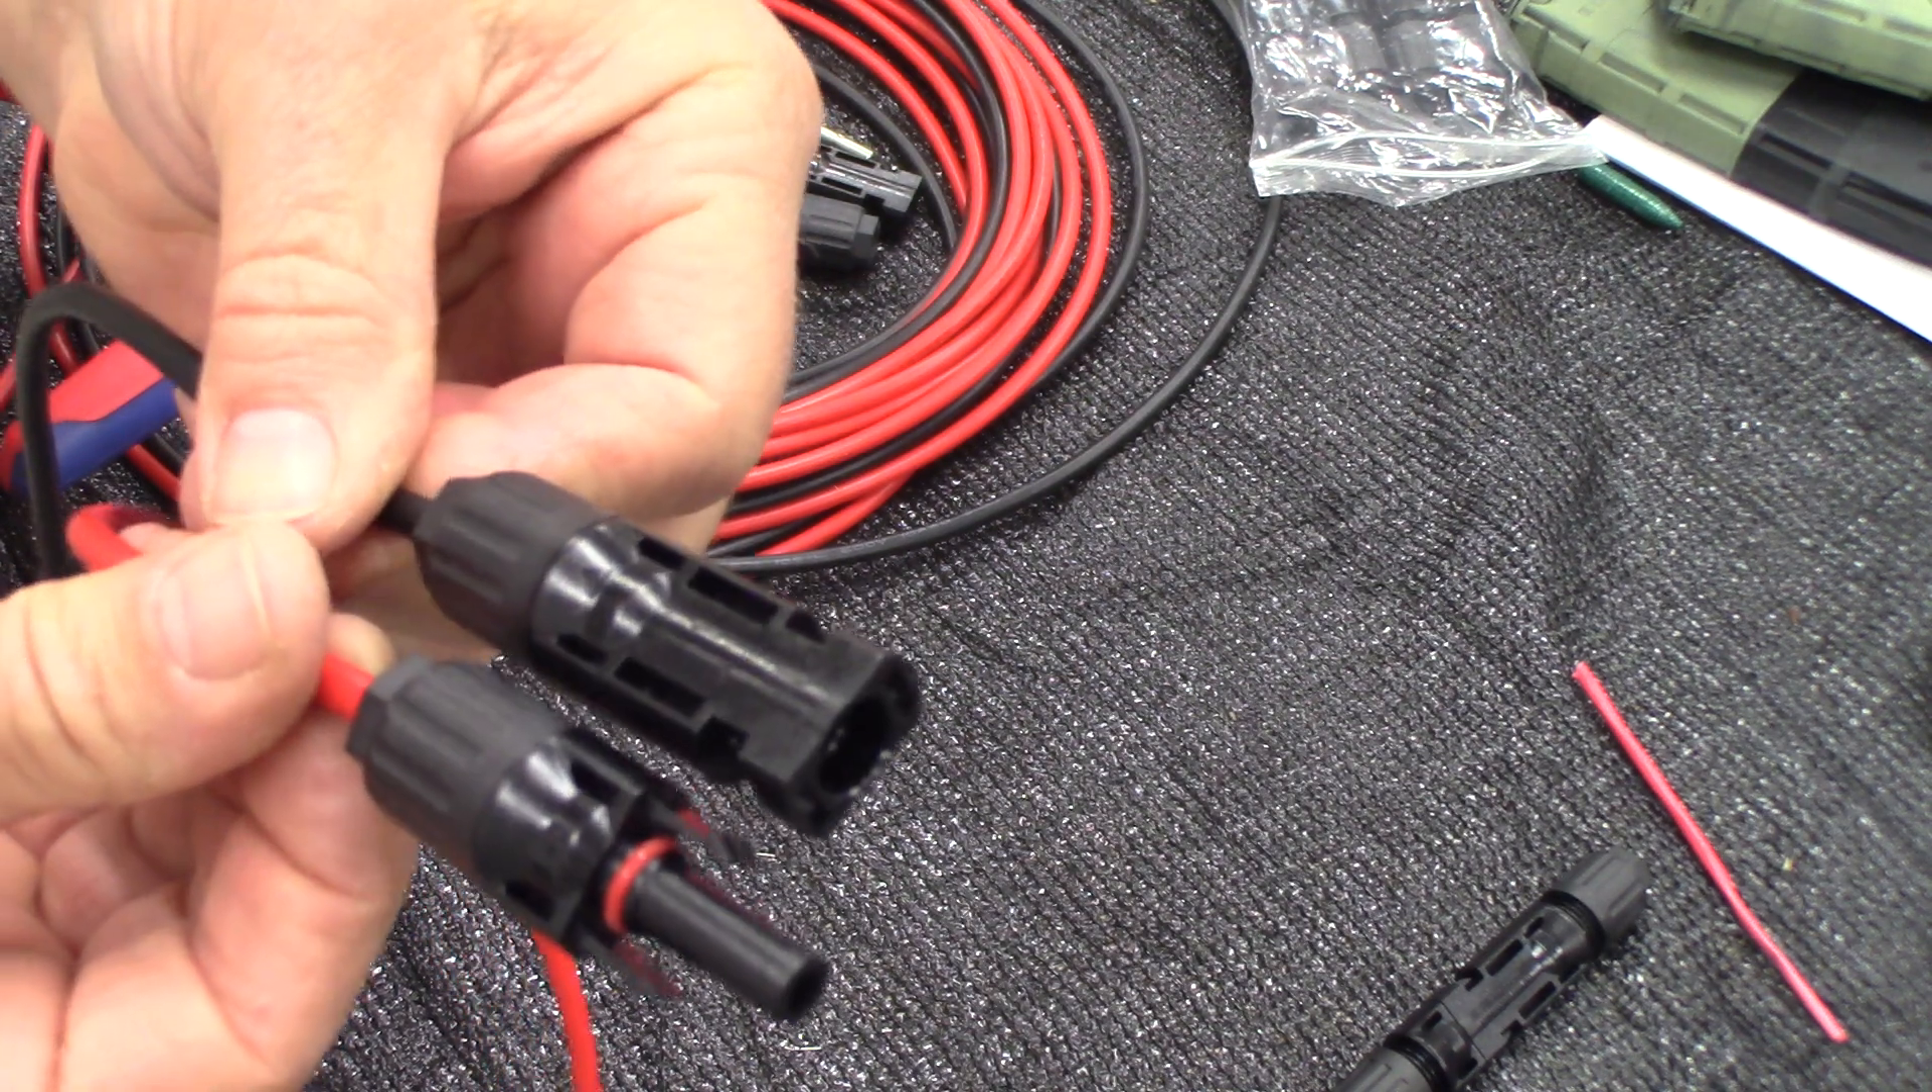So now you have your male and female on the end of your red and your black wire.